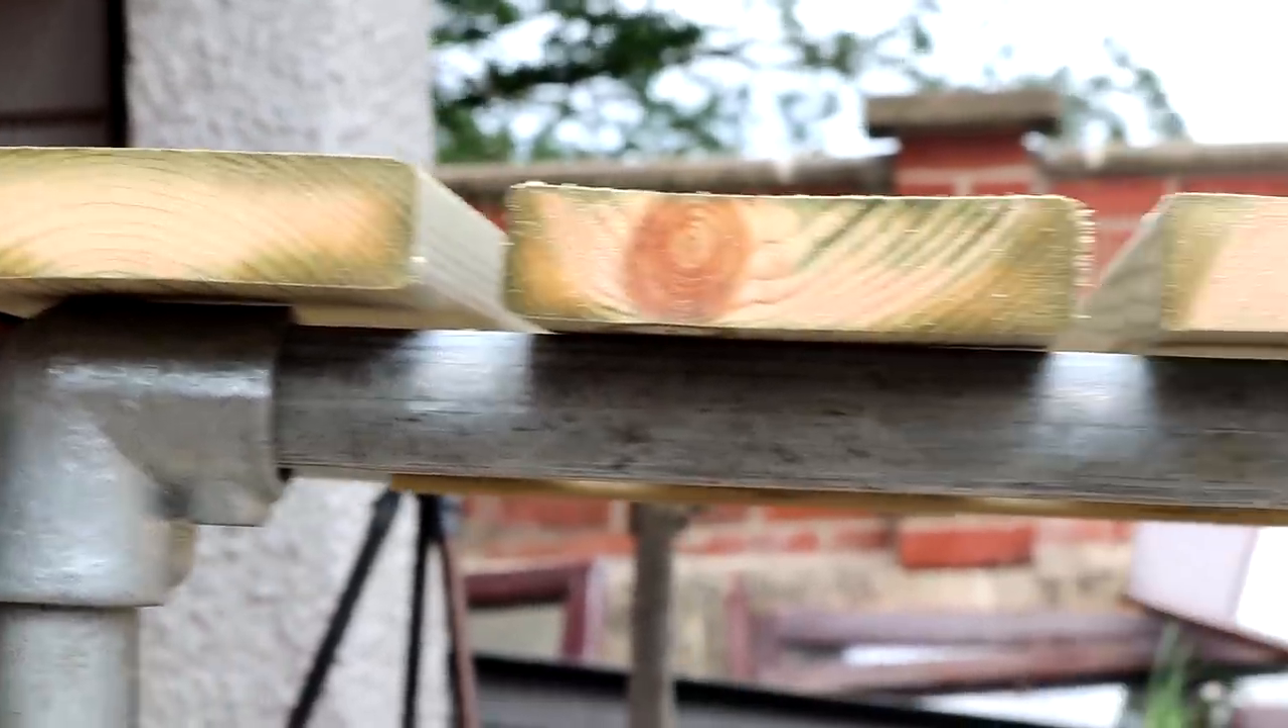You can see here there's about a 6mm gap on the boards that sit on top of those corner fittings and I'm going to need to do something about that later so I'll come back to this.